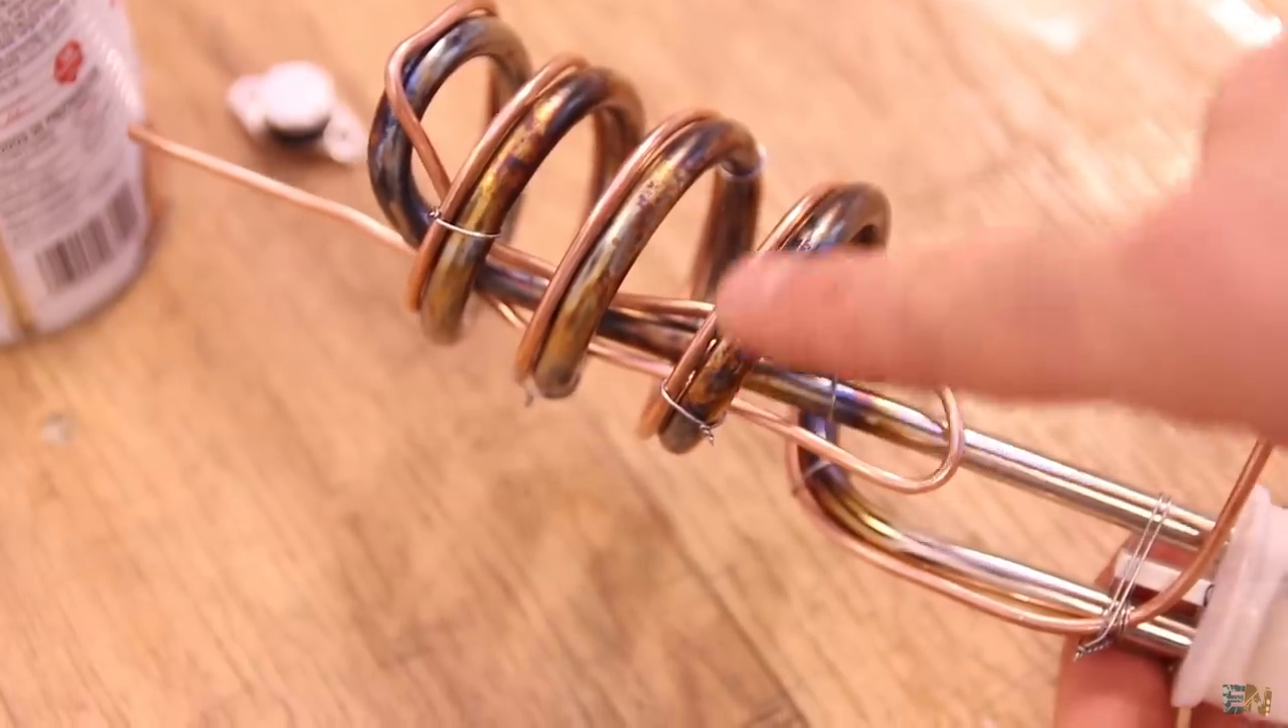I've used some small metal wire to tie the copper tube to the heater.